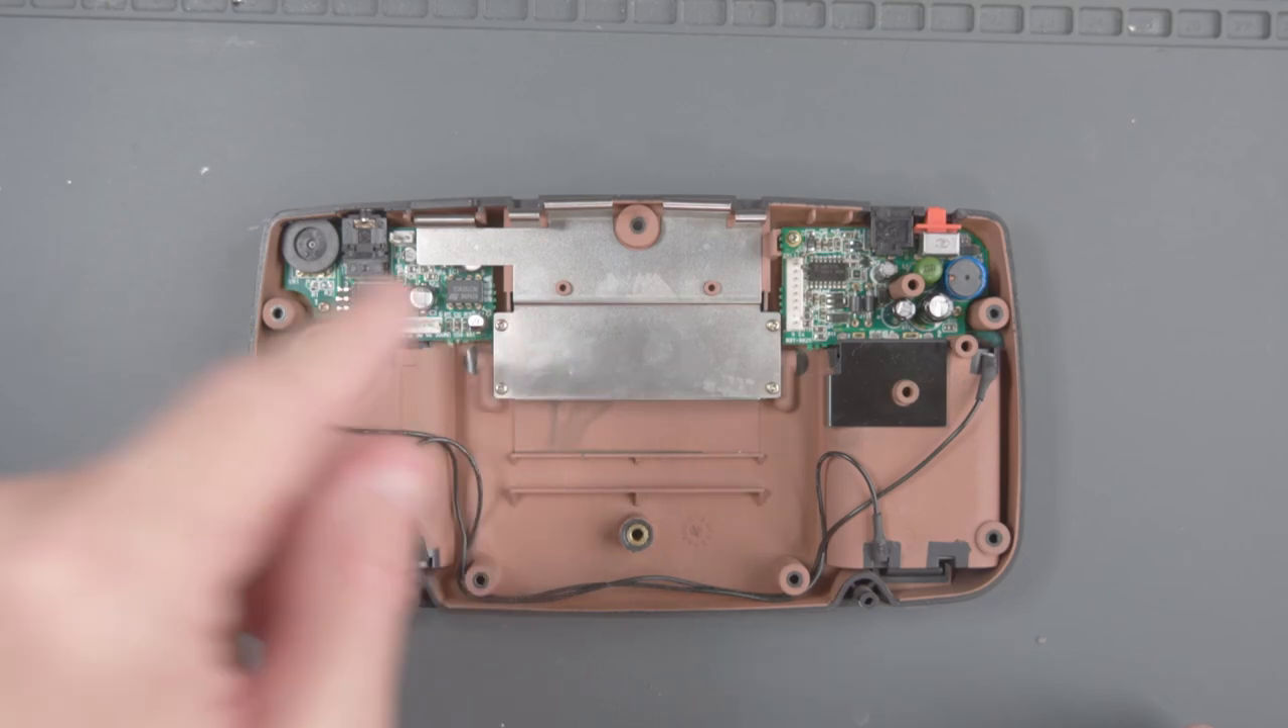We're almost ready to assemble the game gear in our new shell, but I will need this audio board from the old shell. But first we have to remove this shield here.